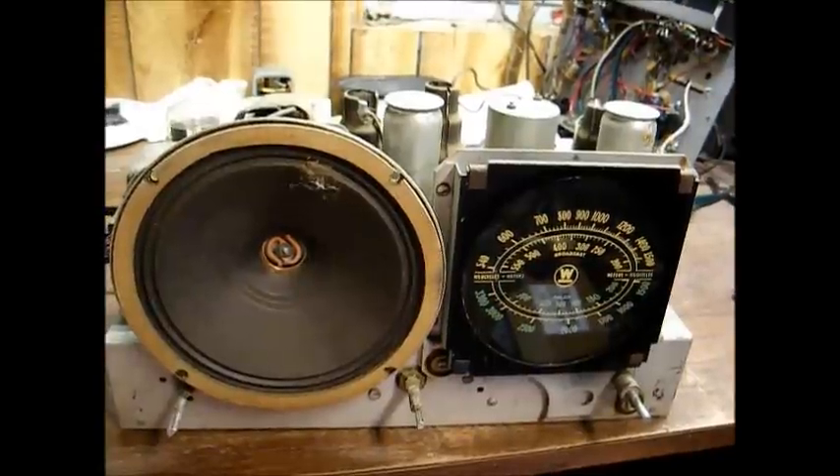Okay, here's the chassis removed from the cabinet.